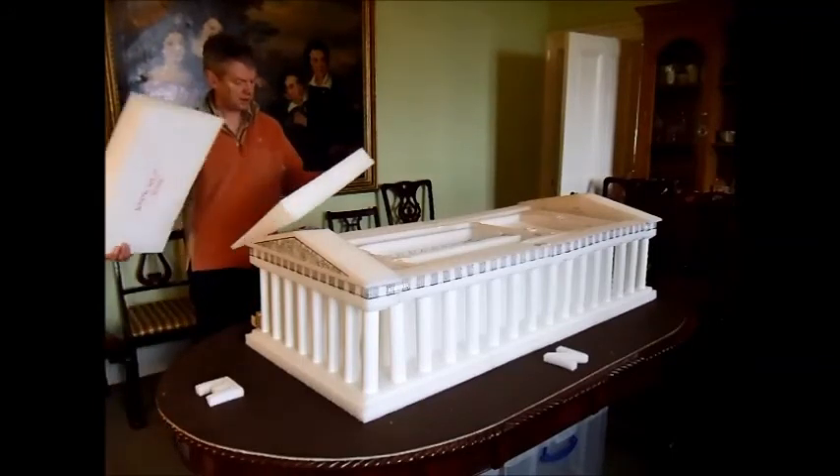The last bit to put on is the roof.